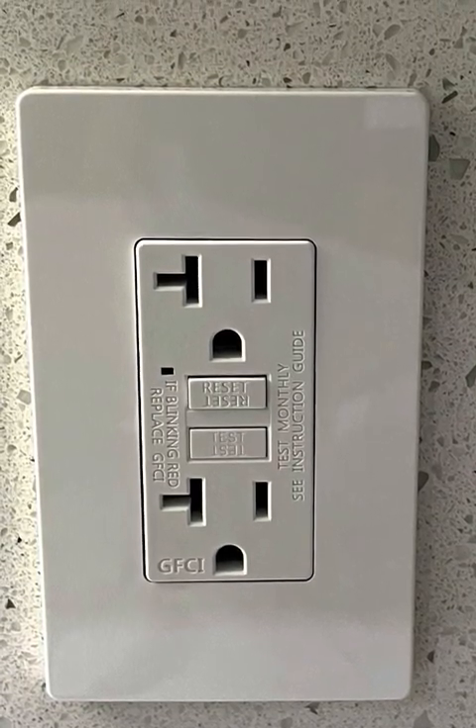It's finished i have added our screwless wall plate to this nice gfci.